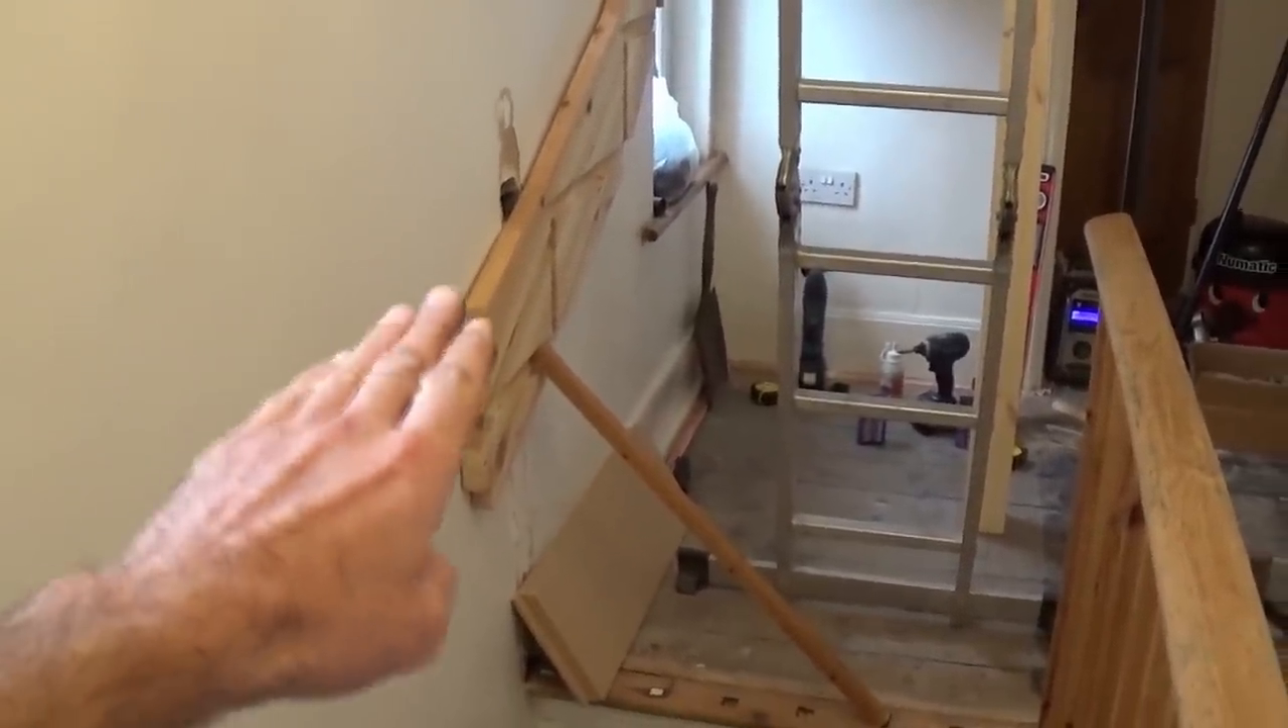So over on this wall we've got the stringer held up roughly at the bottom with that post.